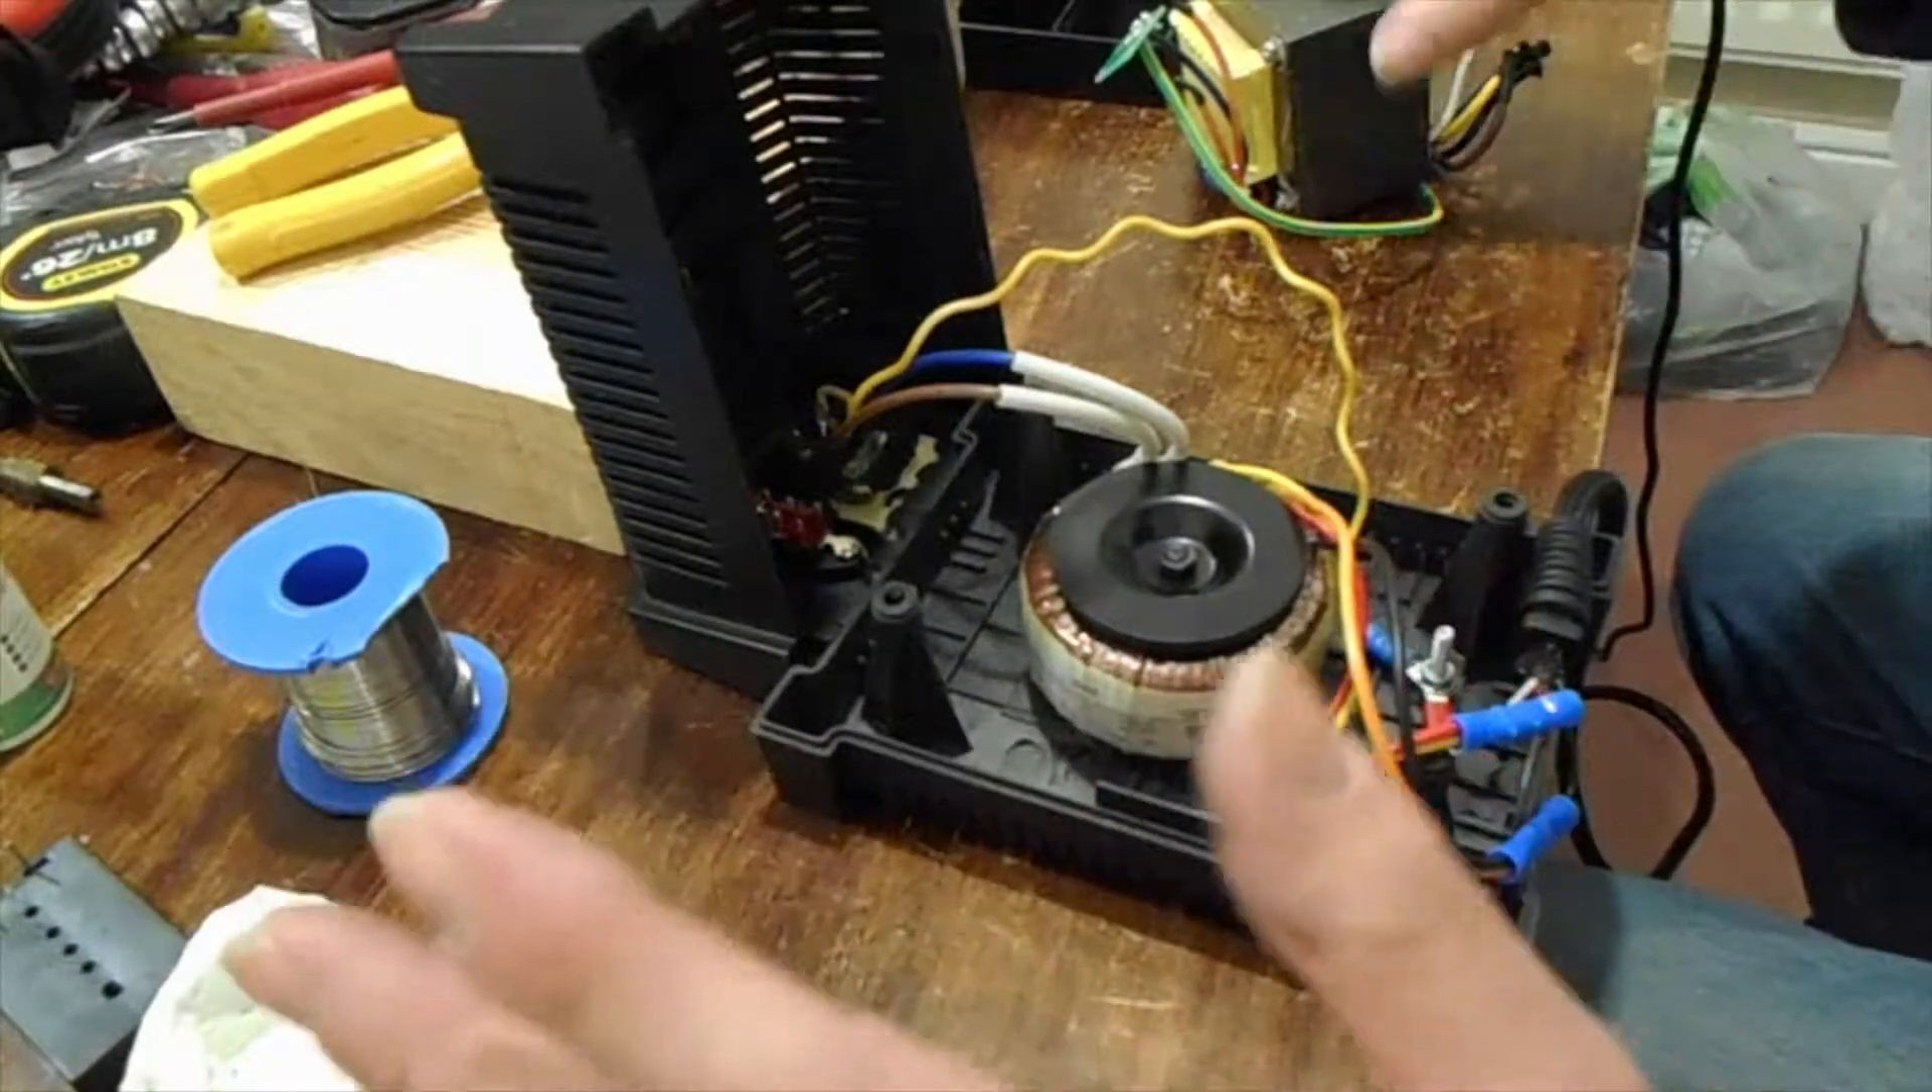So I've got in here I've ripped this transformer out and I've put in this nice little toroidal one.